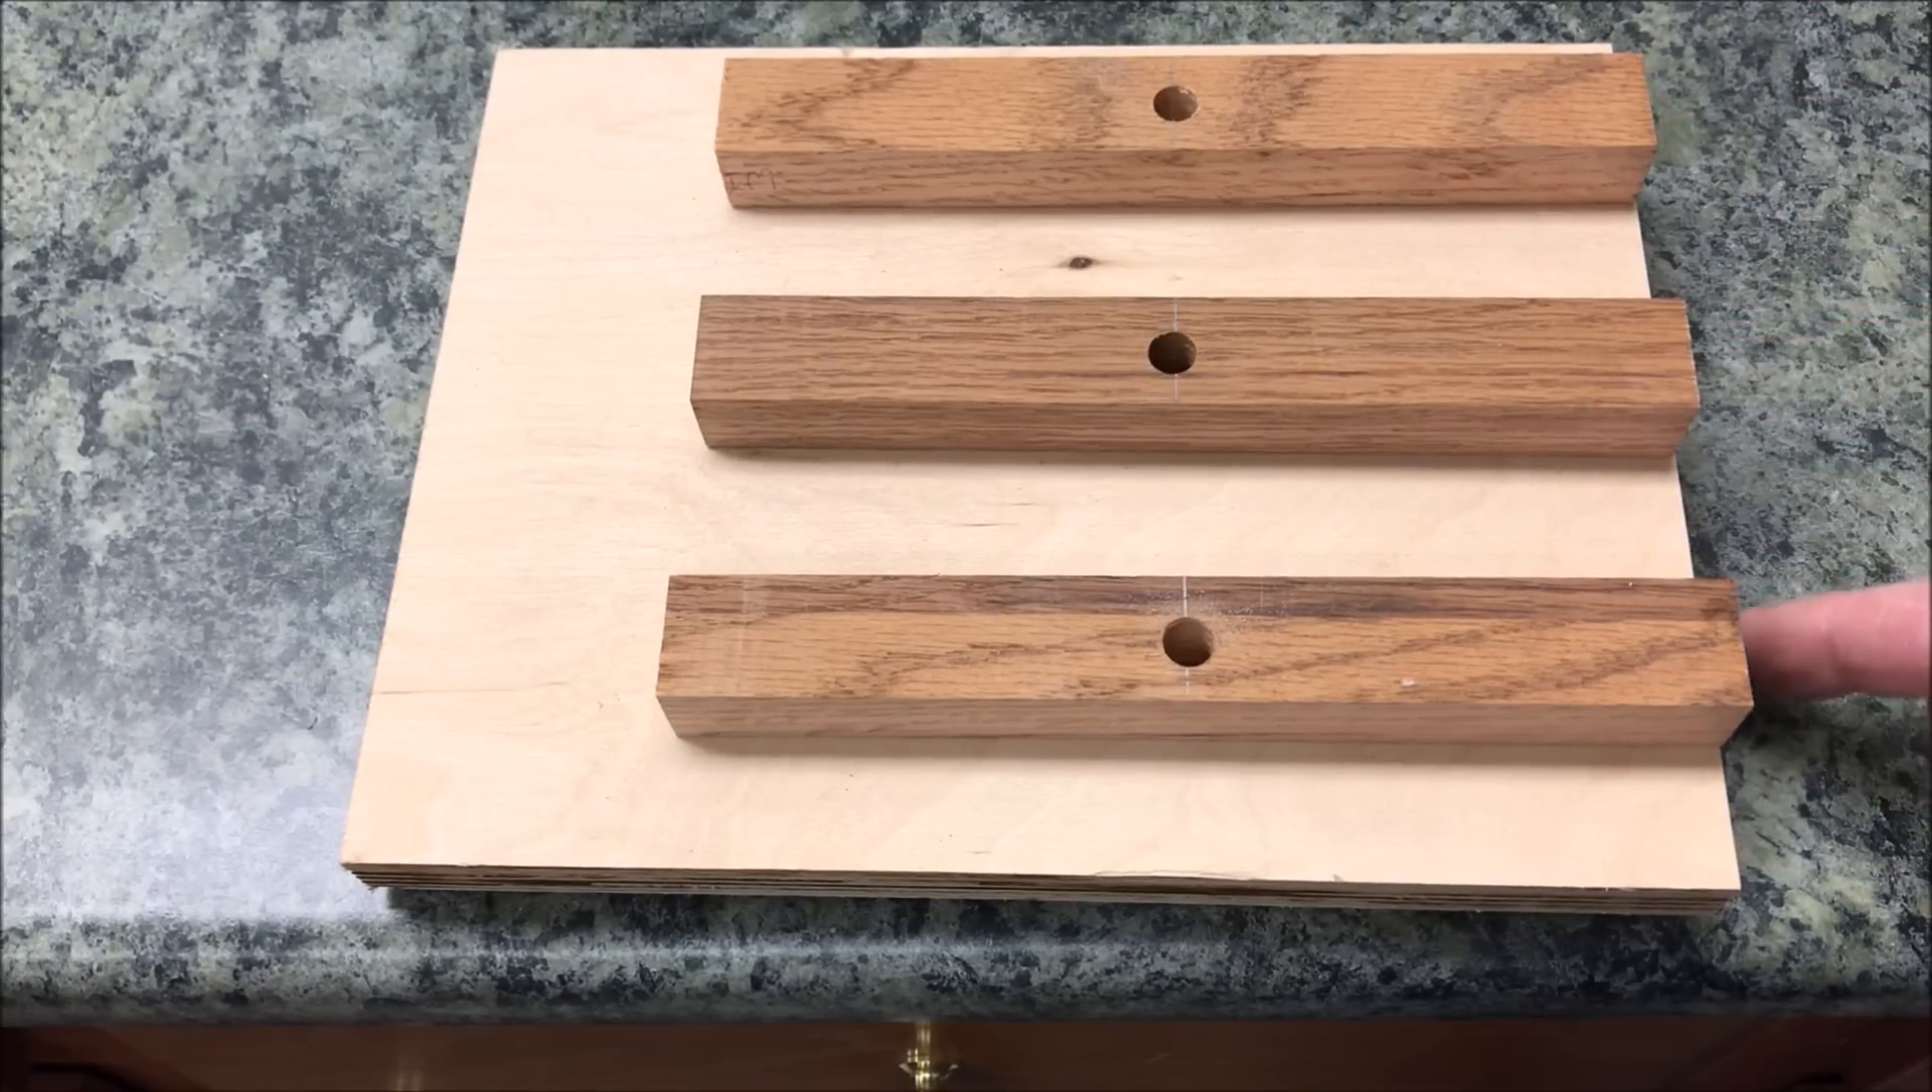I brought my hold downs up right to the edge of the sled.